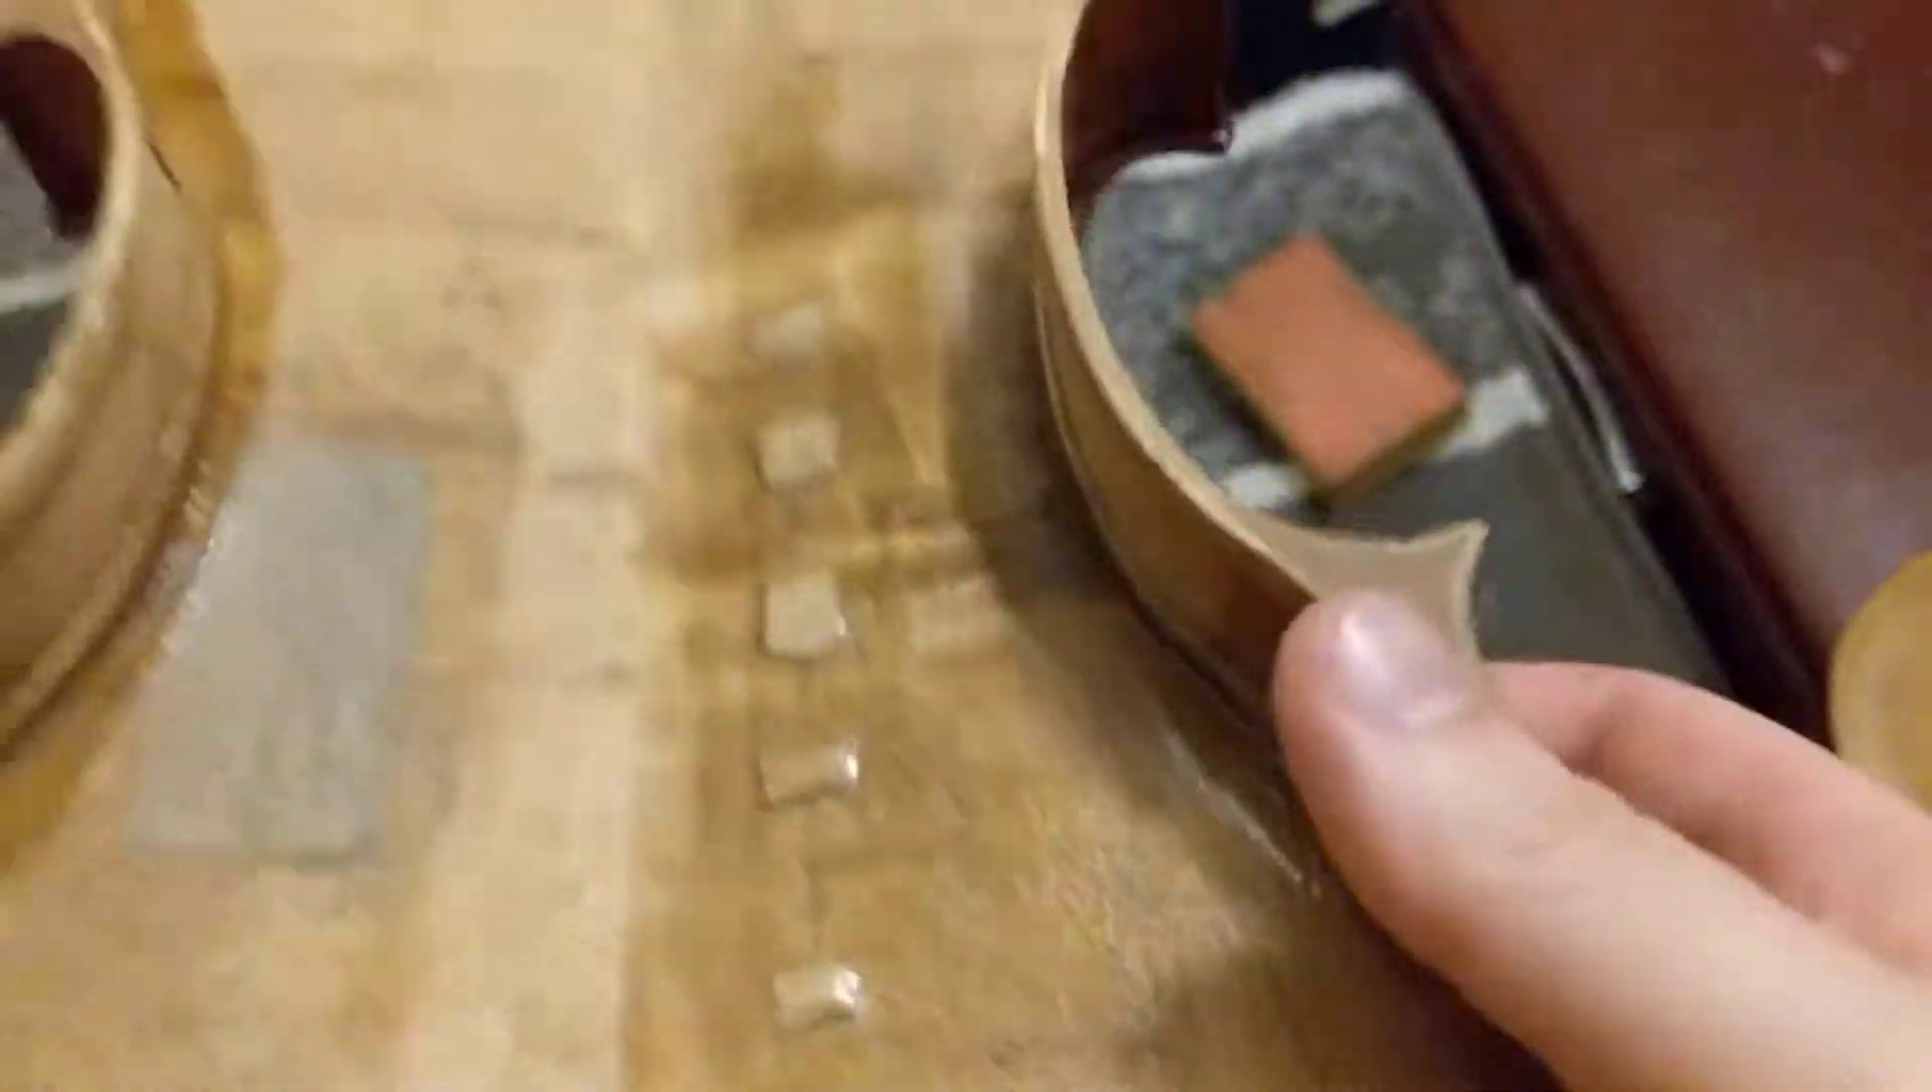It's not the best but I made these cleats shaped them the best I could and then glued them along this crack with hide glue.